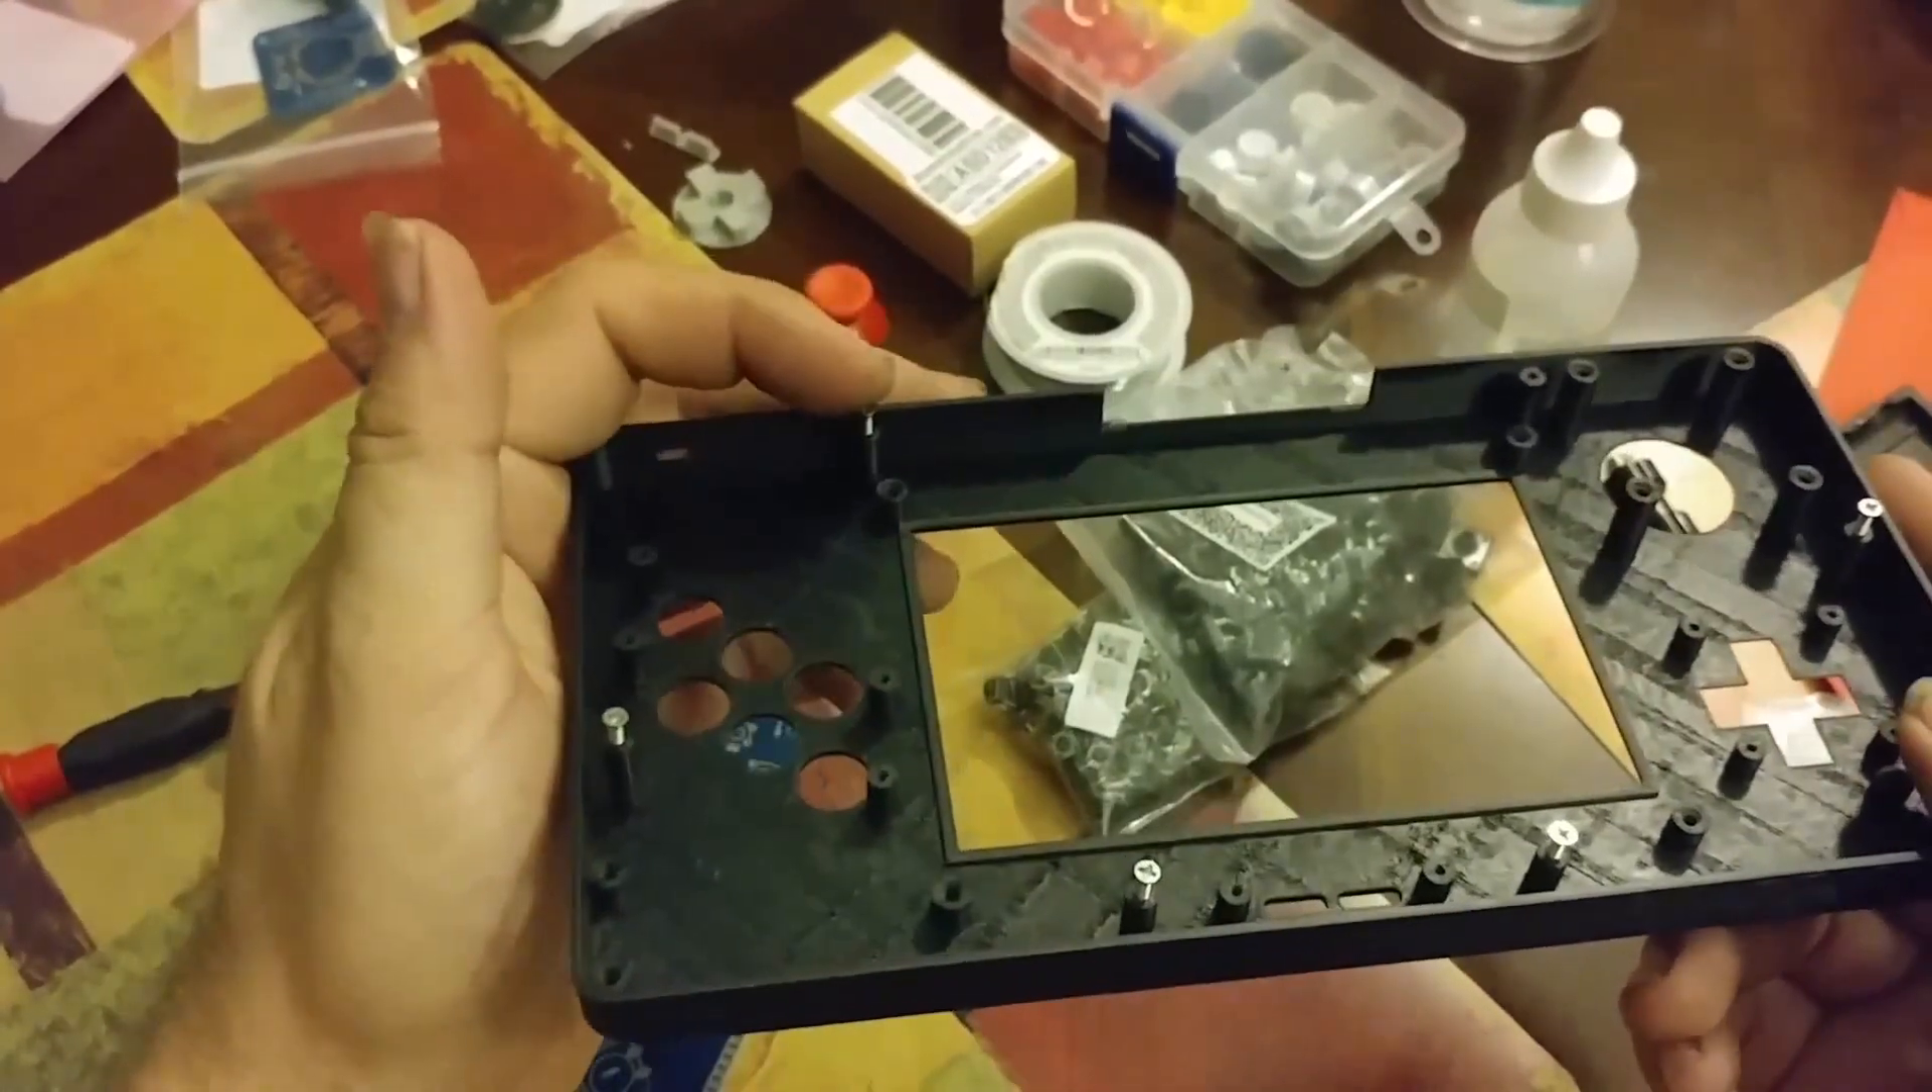But uh... see where the screws are sticking out a little bit.